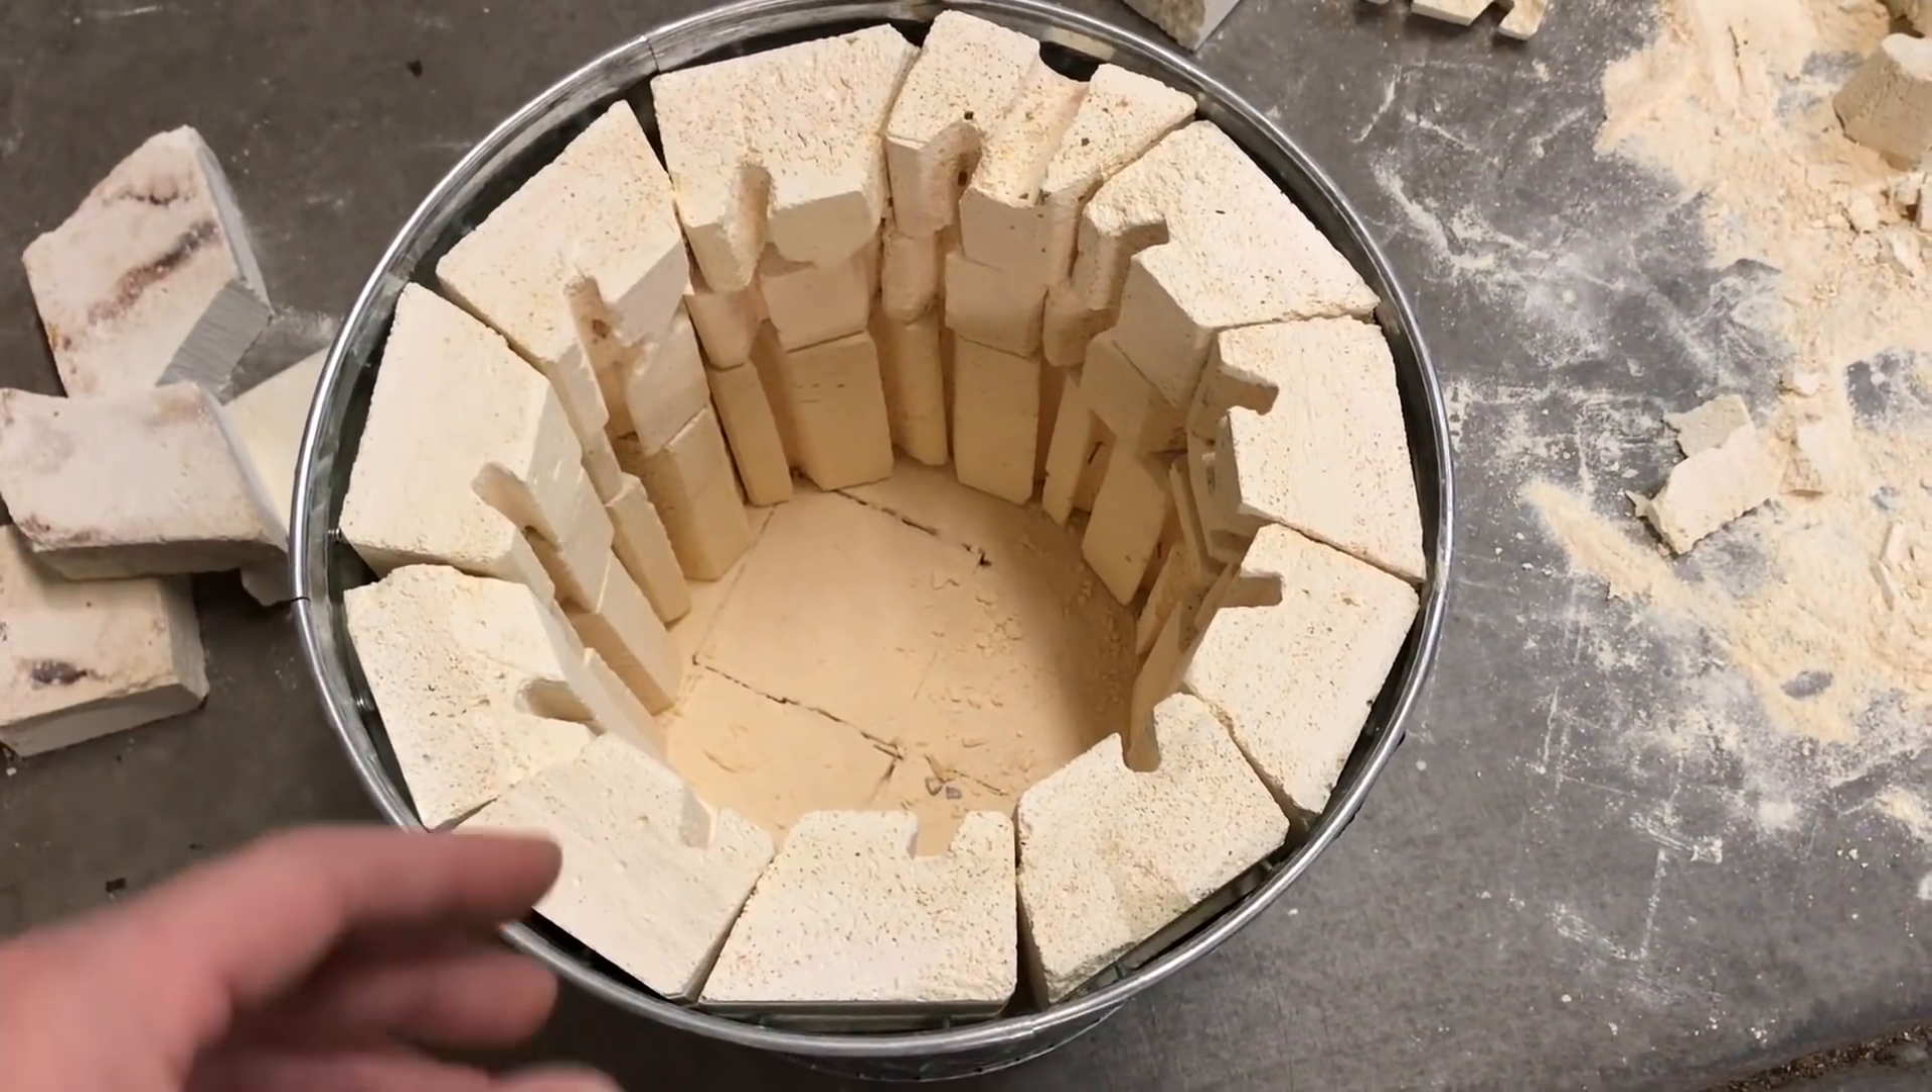All the bricks are in here.